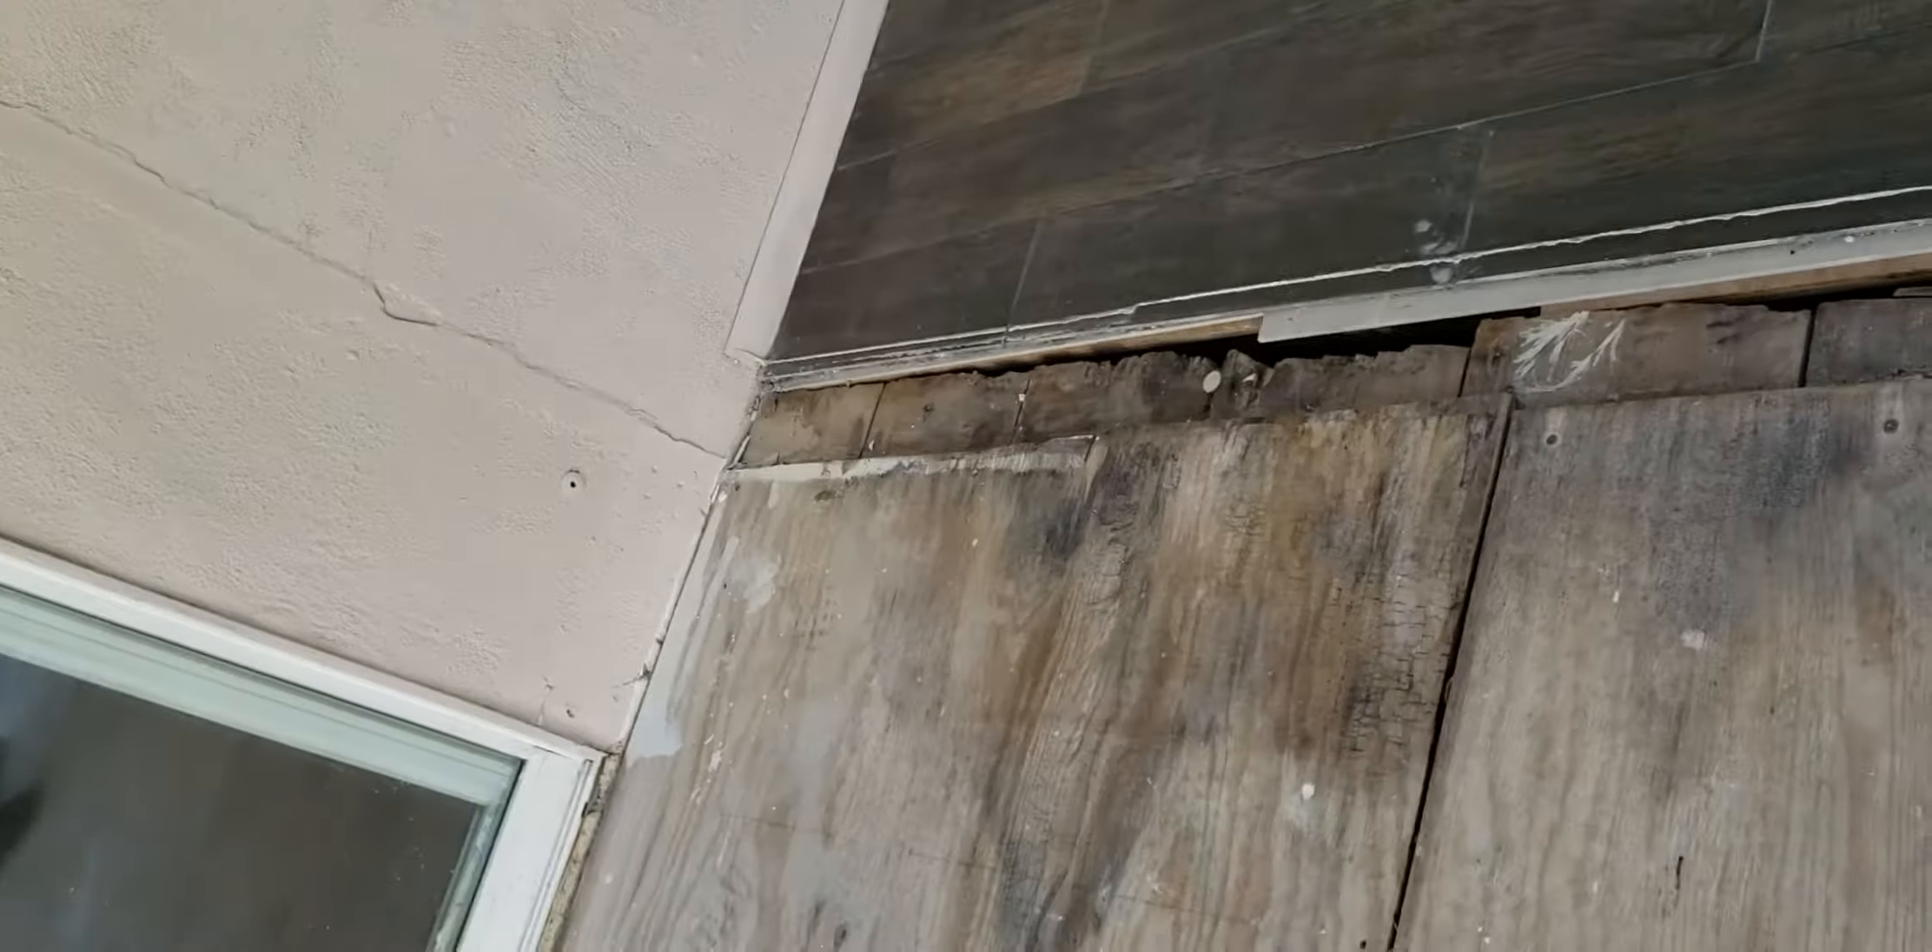You have this gap on the deck right here.